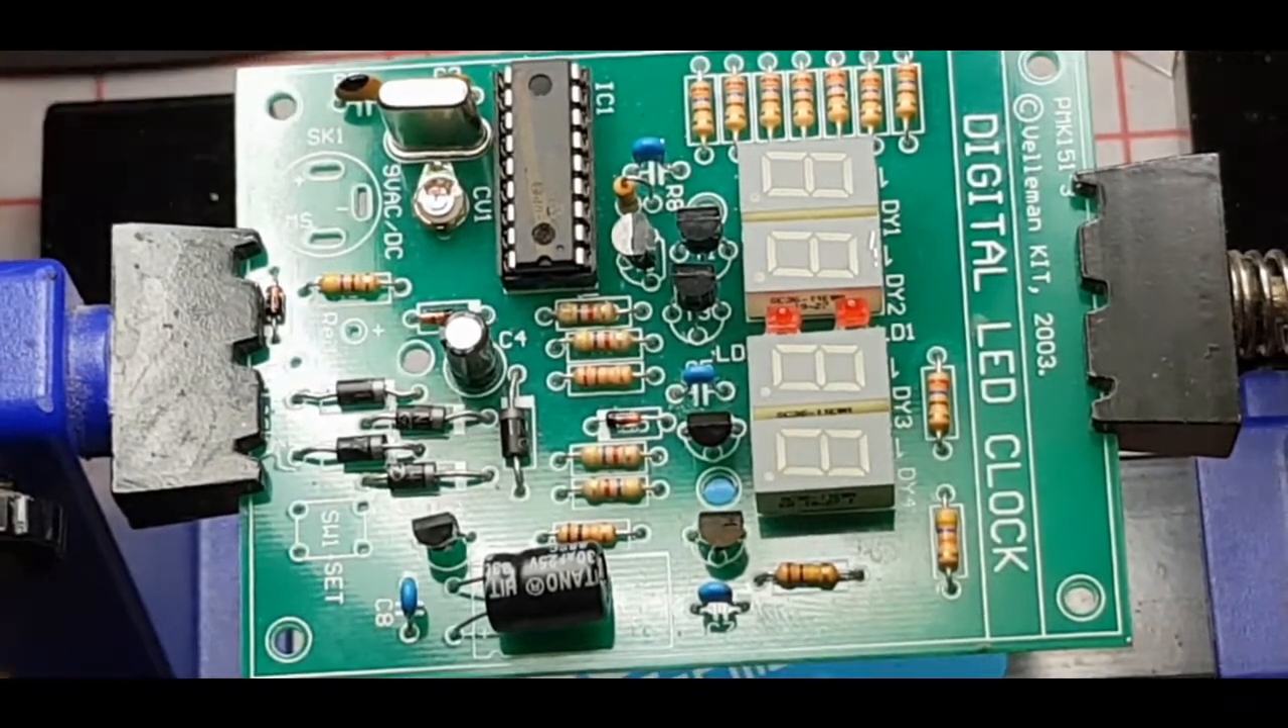So that's the chip neatly seated.